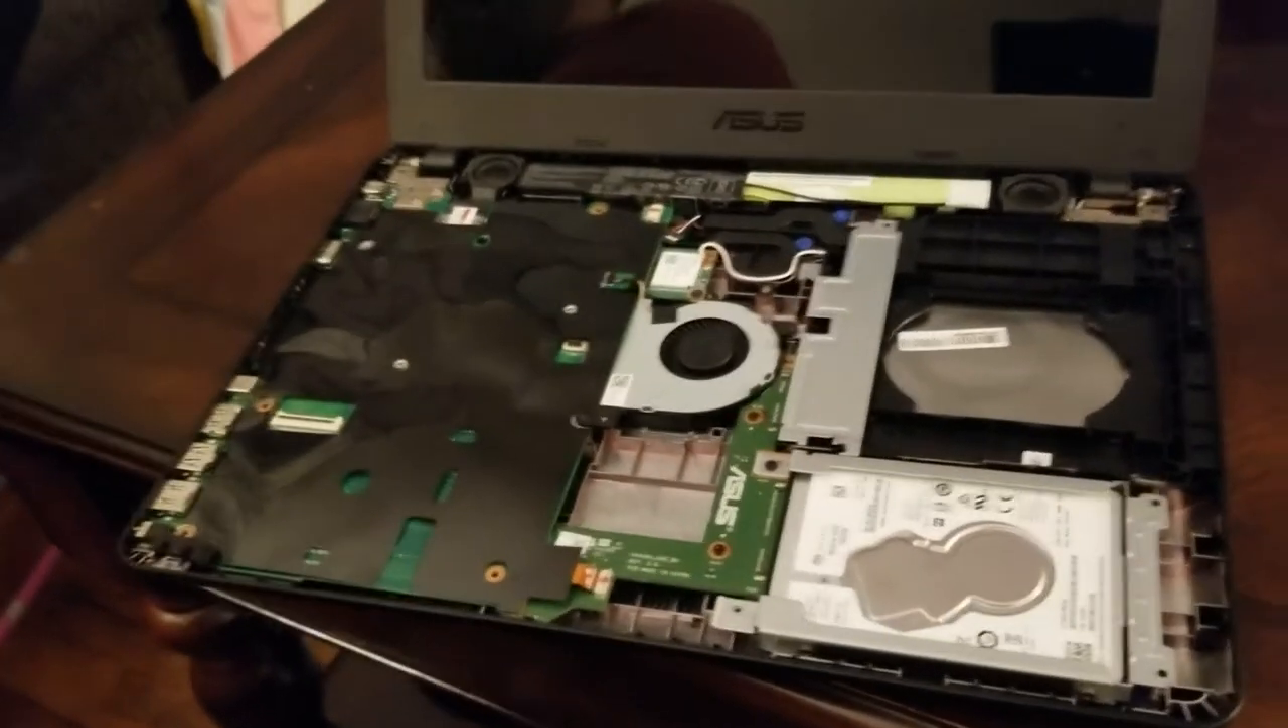Okay, now the keyboard is out.